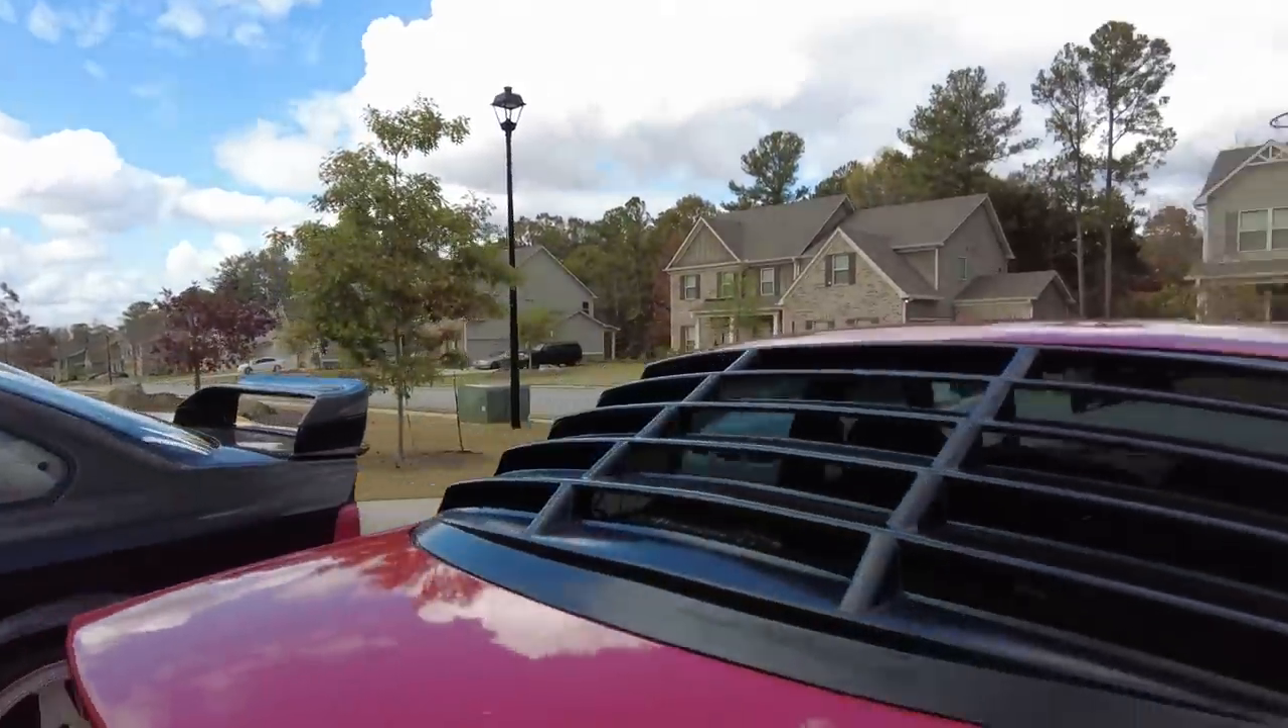Well i finally got louvers on an e36.